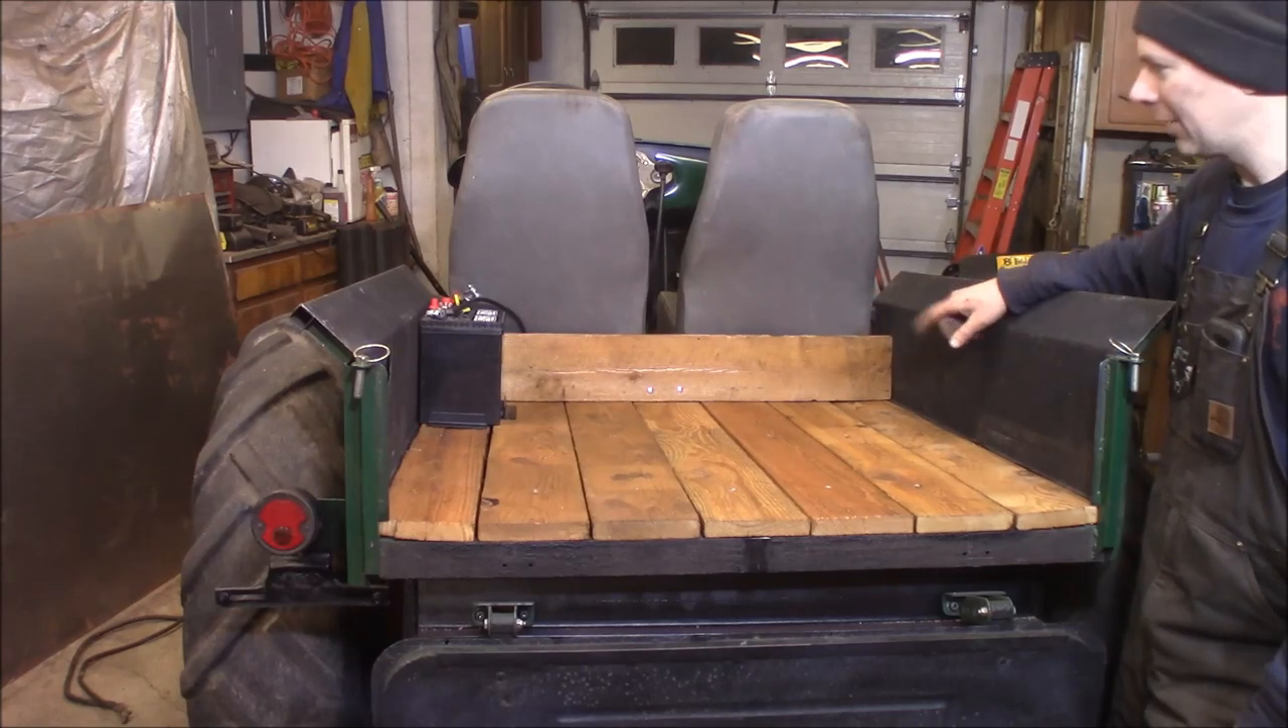We got the battery mounted here.